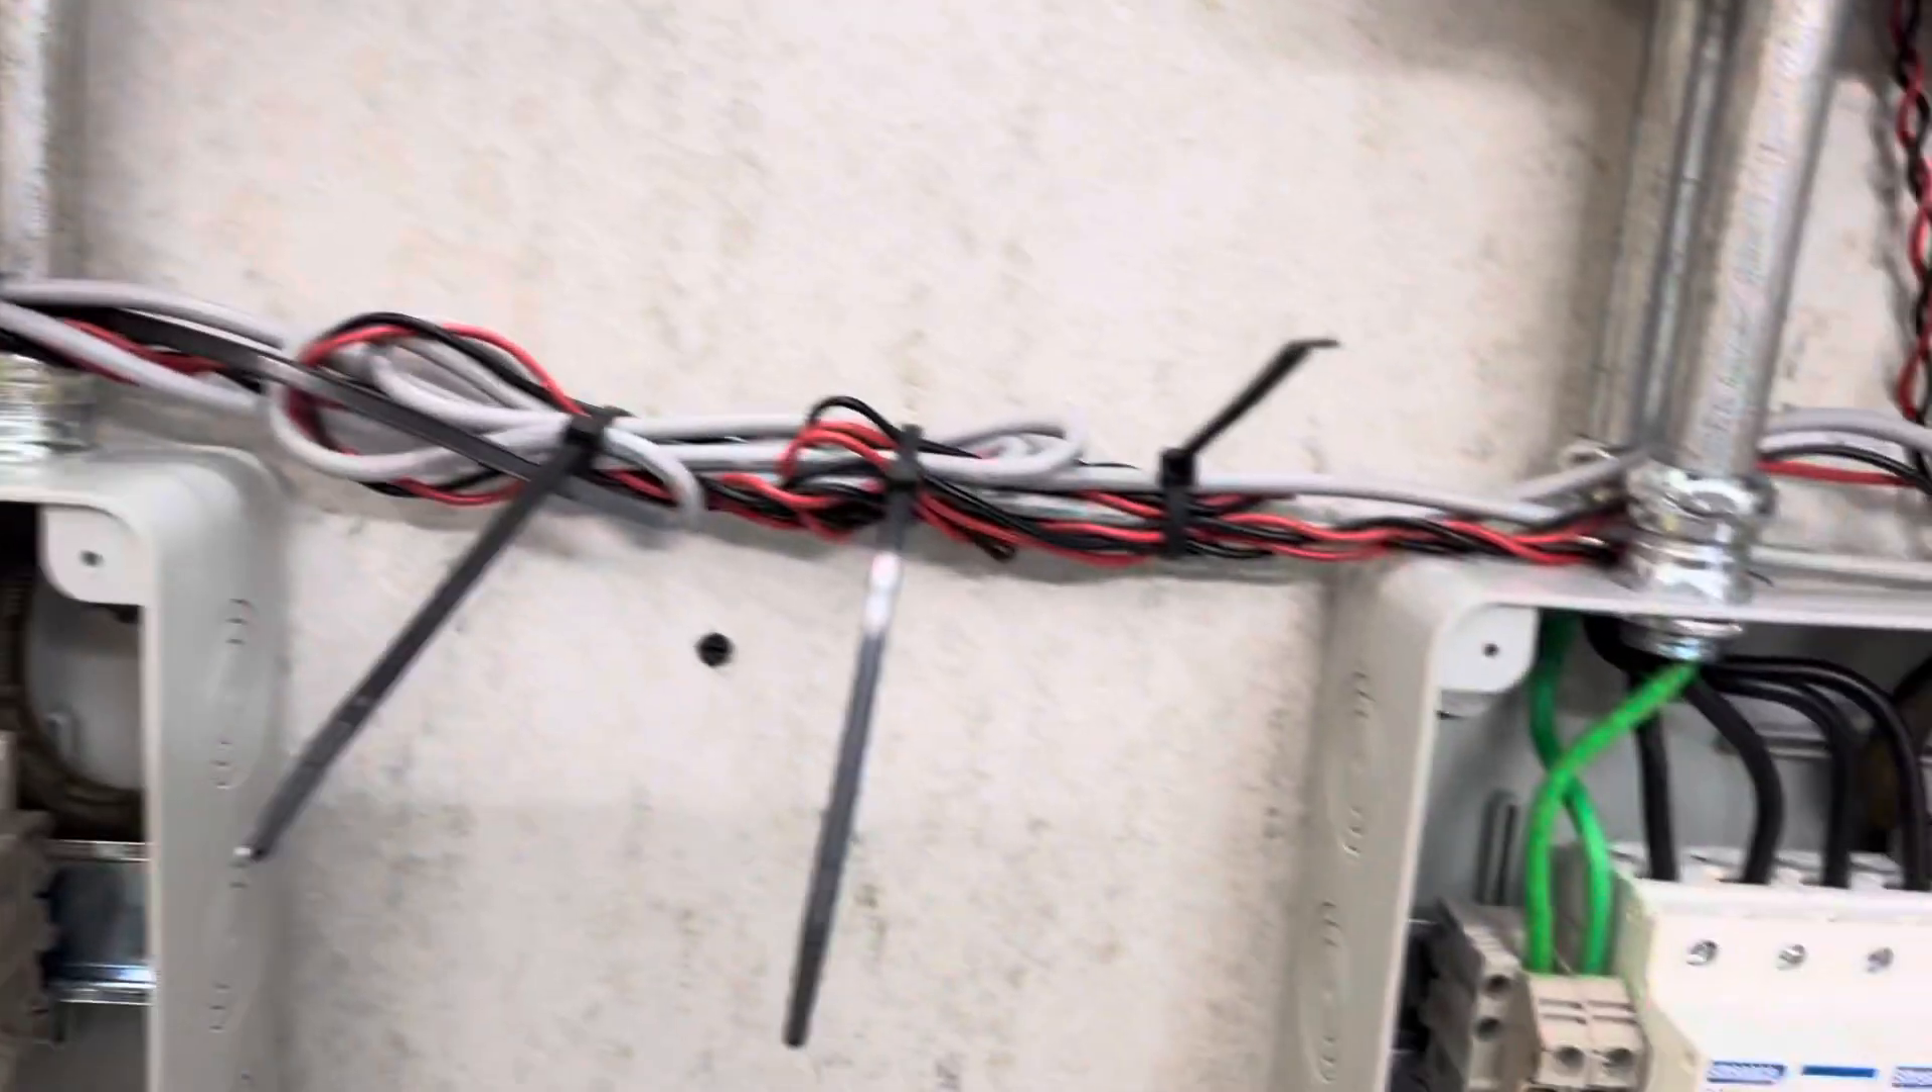All these special control wires here have connectors on them so I wasn't able to put those in conduit.